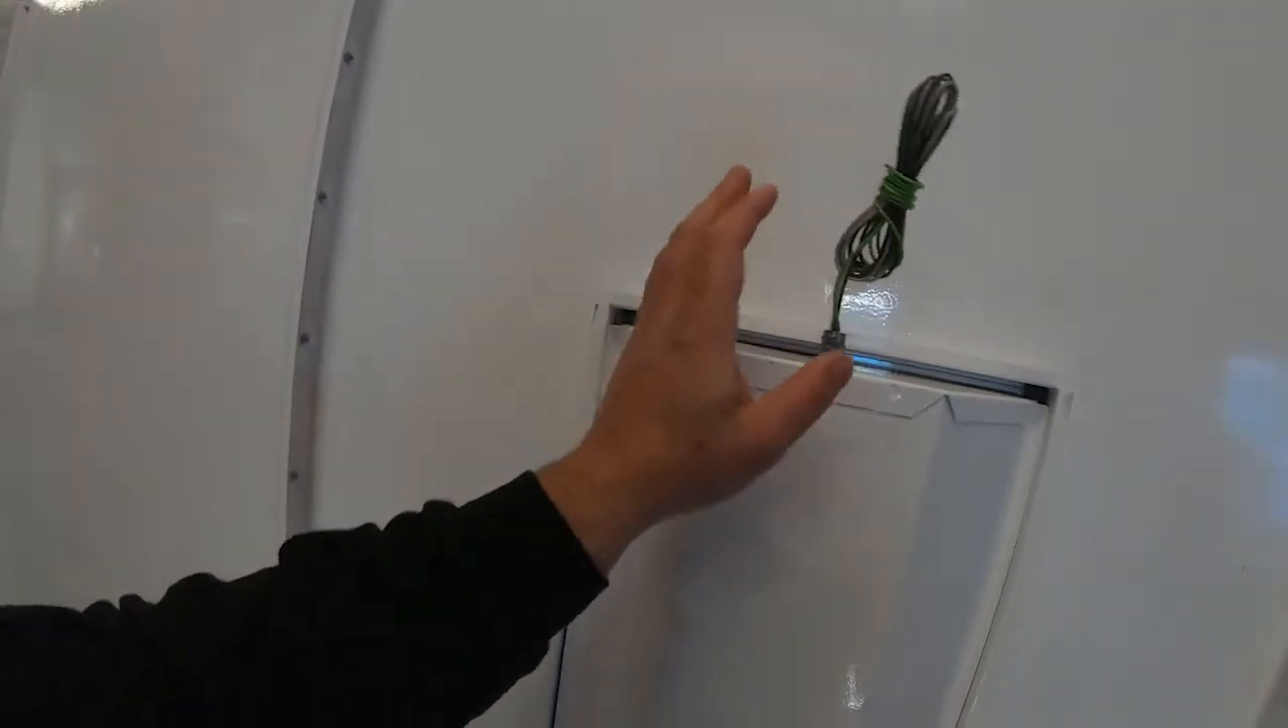You can see we did put the wiring aimed upwards because we're going to have the conduit go upwards into little electrical boxes.